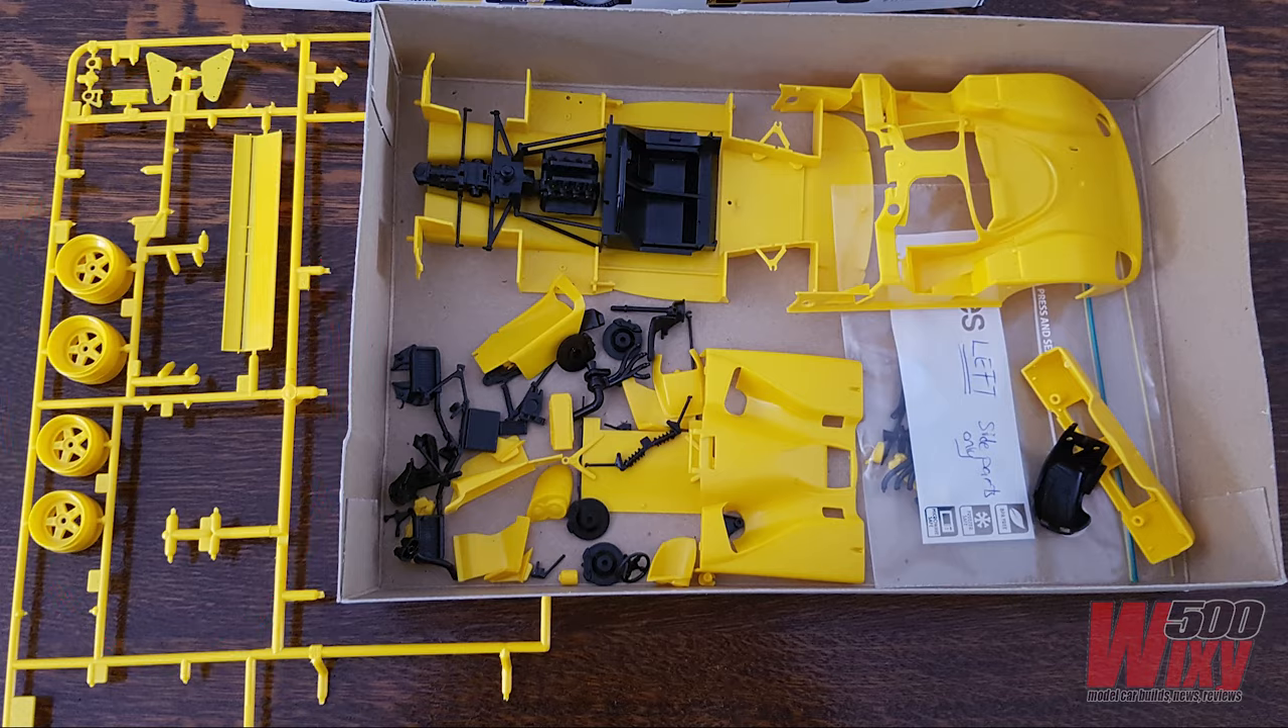So most of the parts are off the sprues here, except for the wheels and the rear wing, because it's just easier to leave those on for painting purposes.